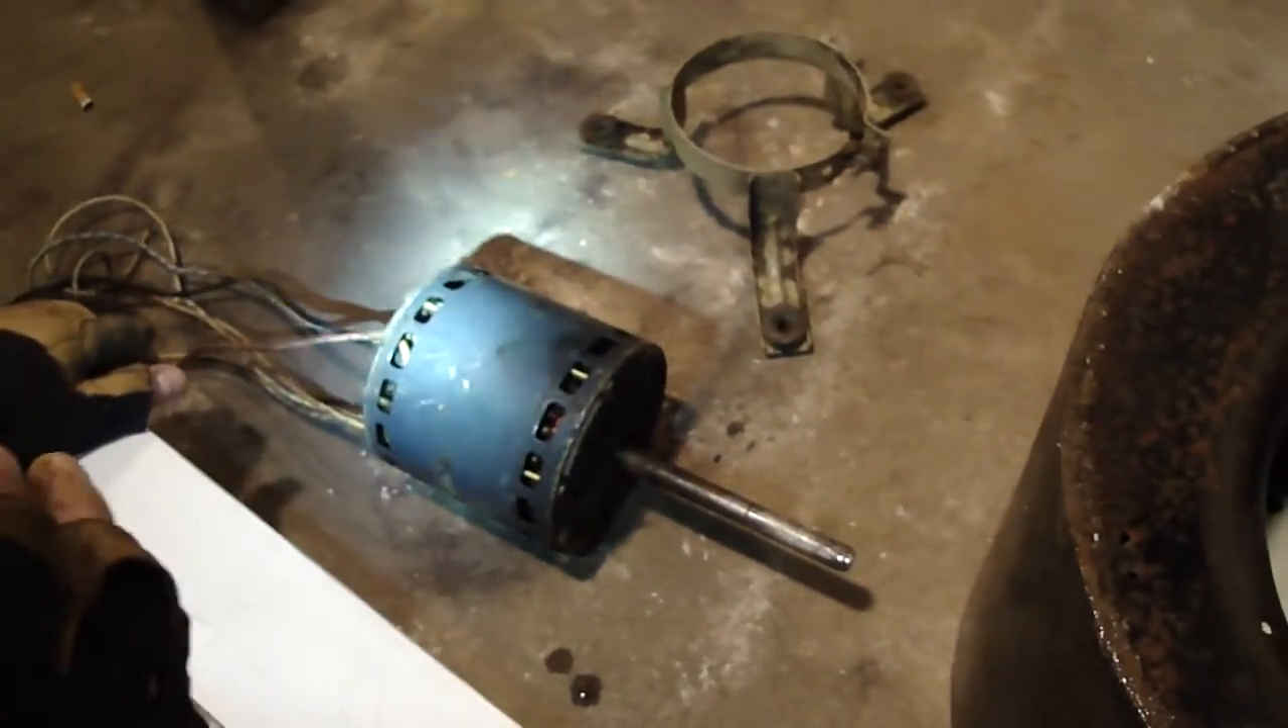So we took the motor out.